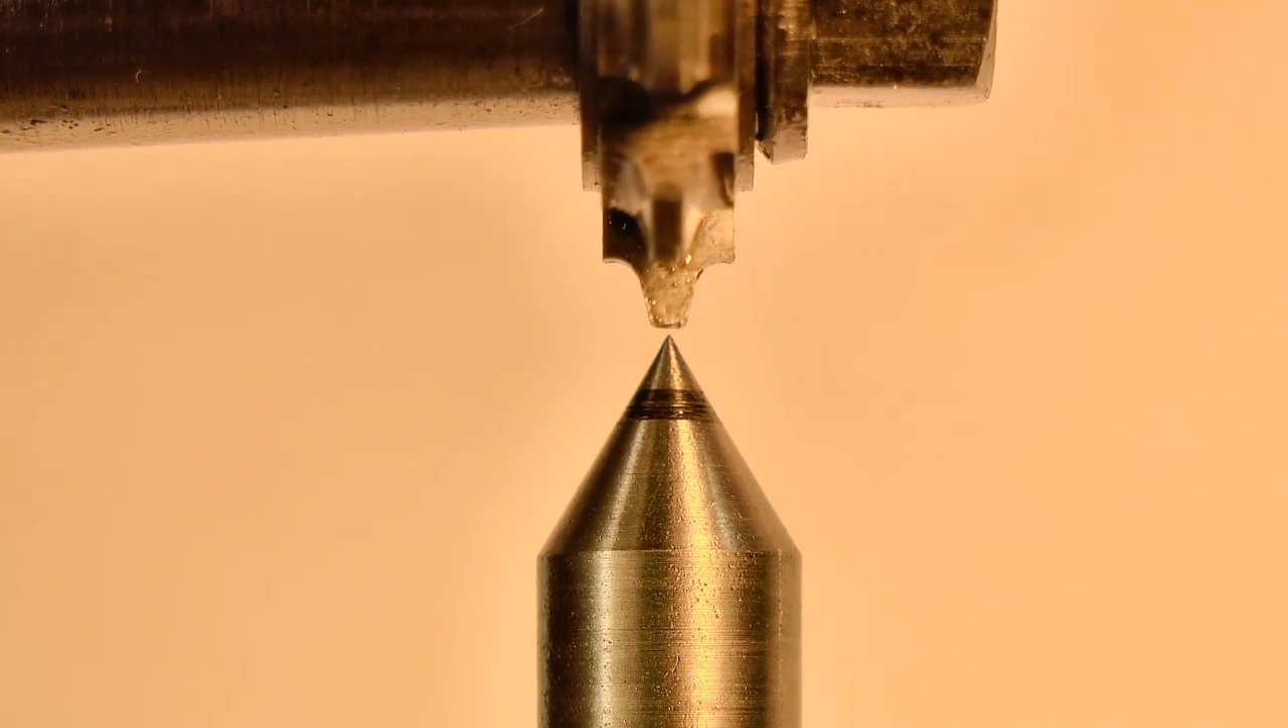The spindle is indicated square, and the cutter is lined up on the center of the work, although it's a bit more critical this time.